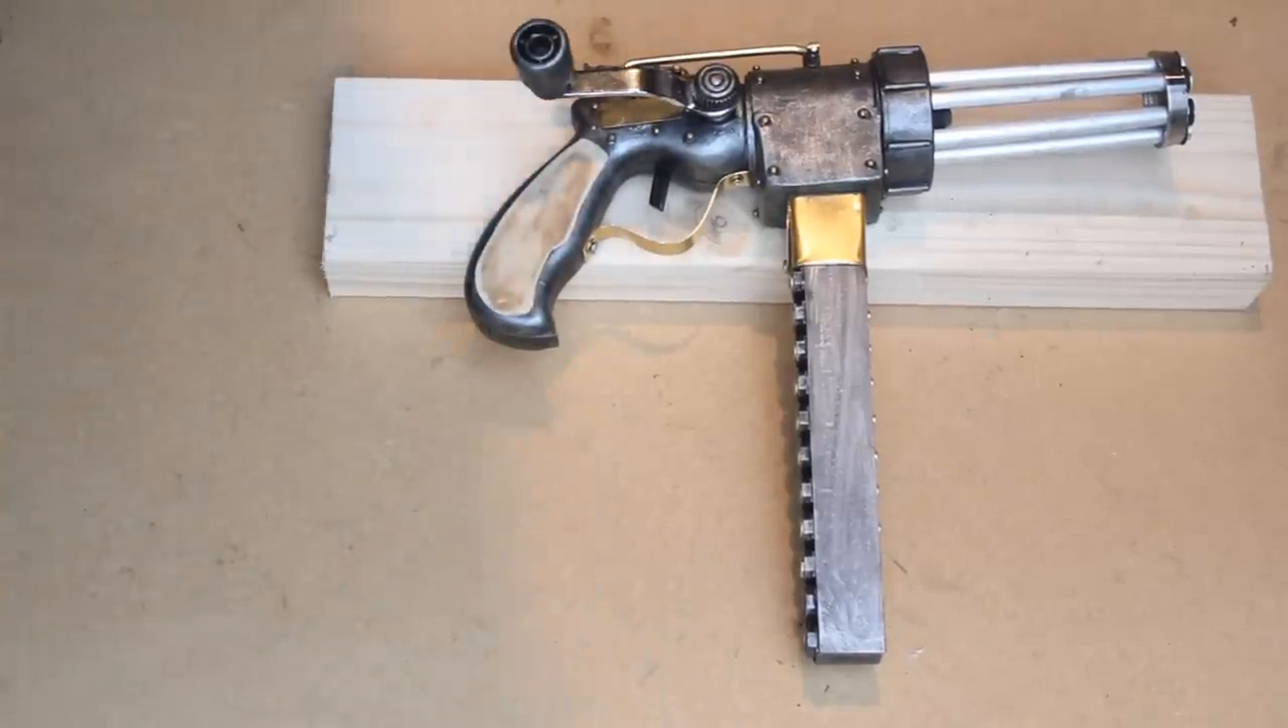I've added a brass piece of metal for a trigger guard and a pipe across the top for additional detail.